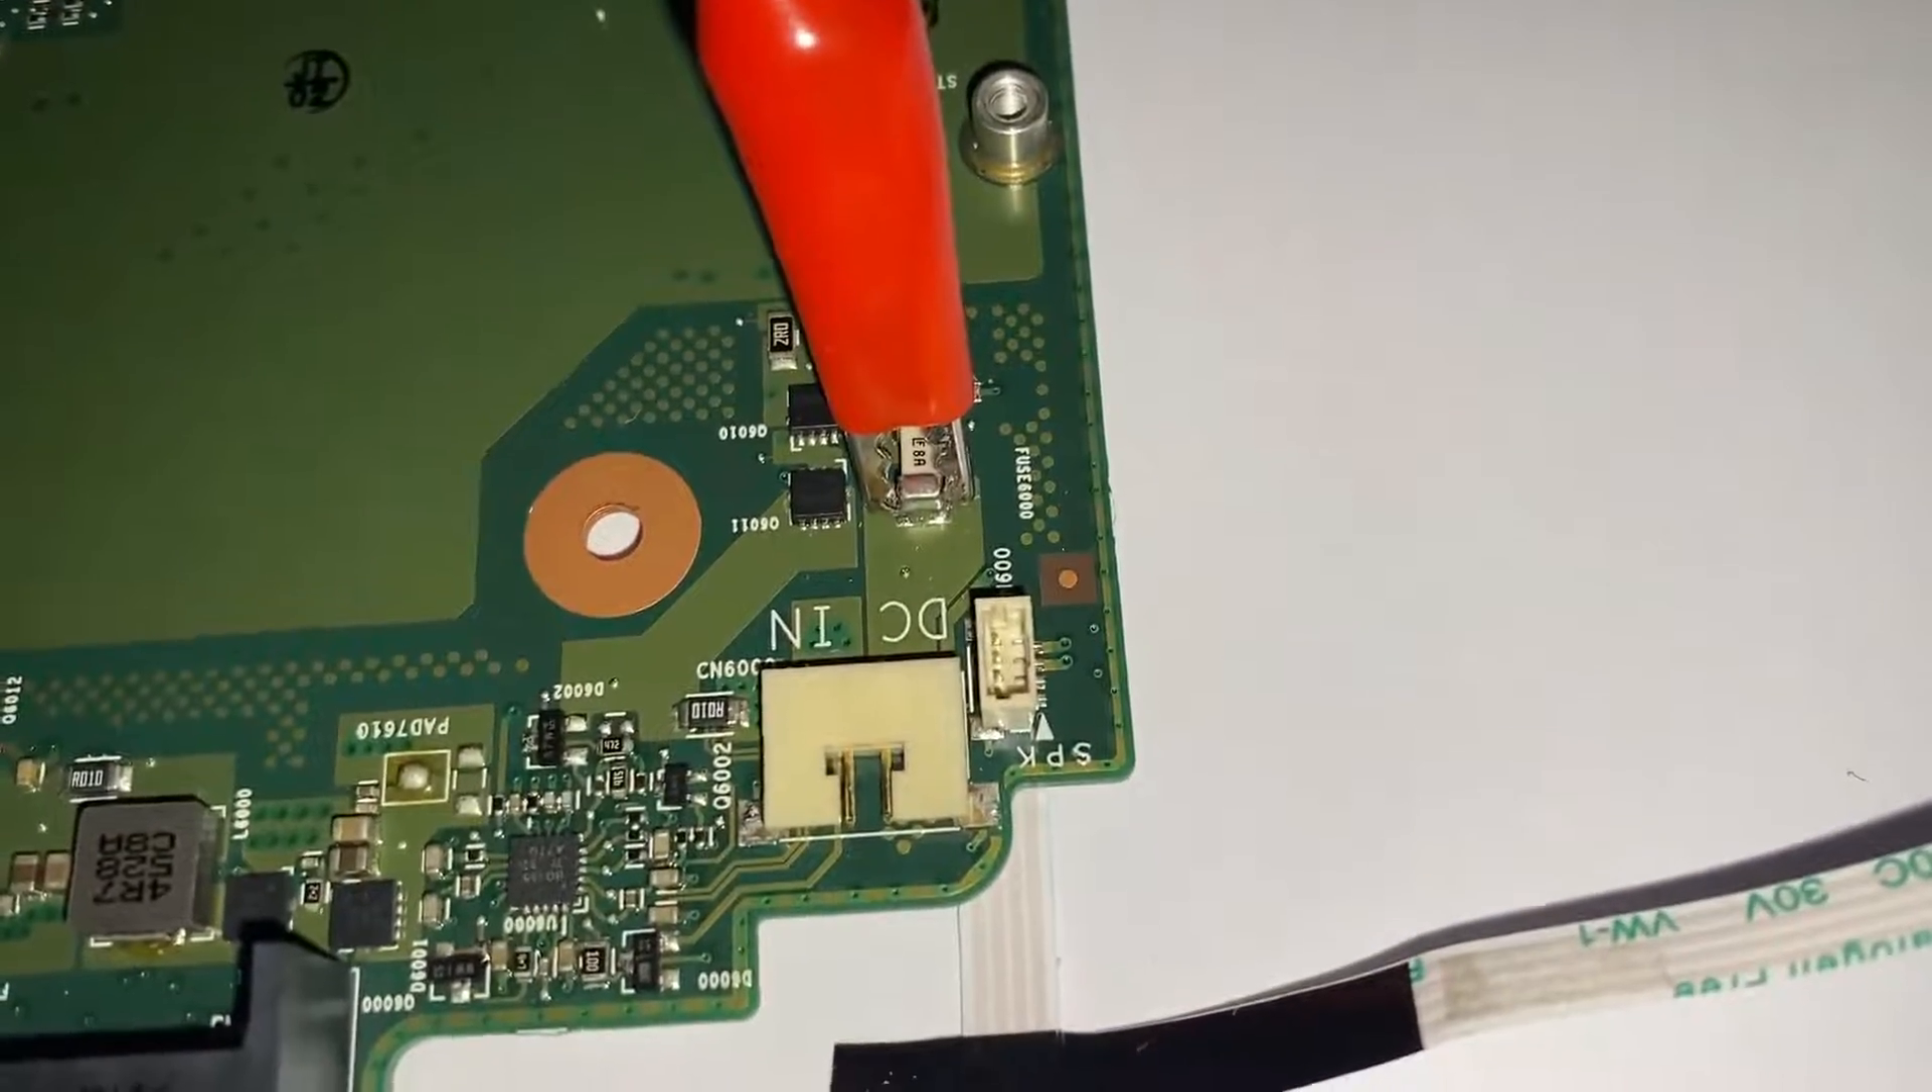I've already gone ahead and hooked up my crocodile clips.